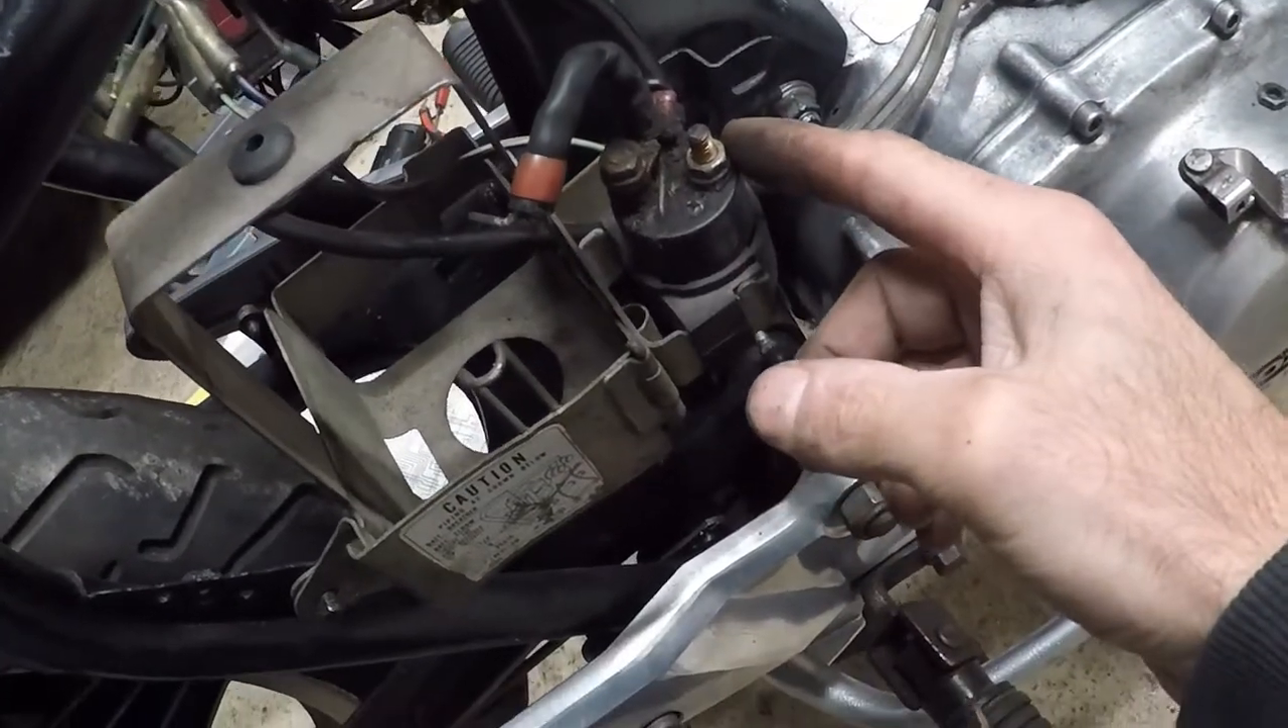Well, I don't have the cable that goes from the starting solenoid through to the starter motor at the front.